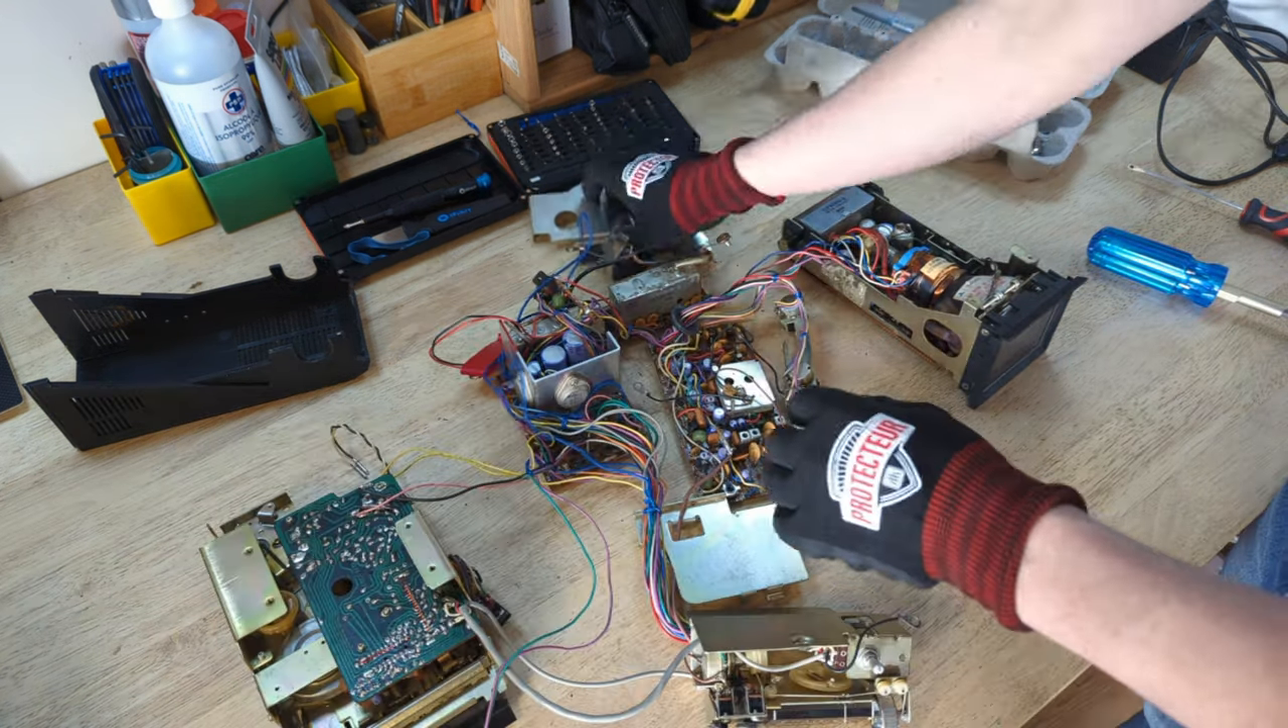So here we have the fully disassembled Panasonic TR -003C.